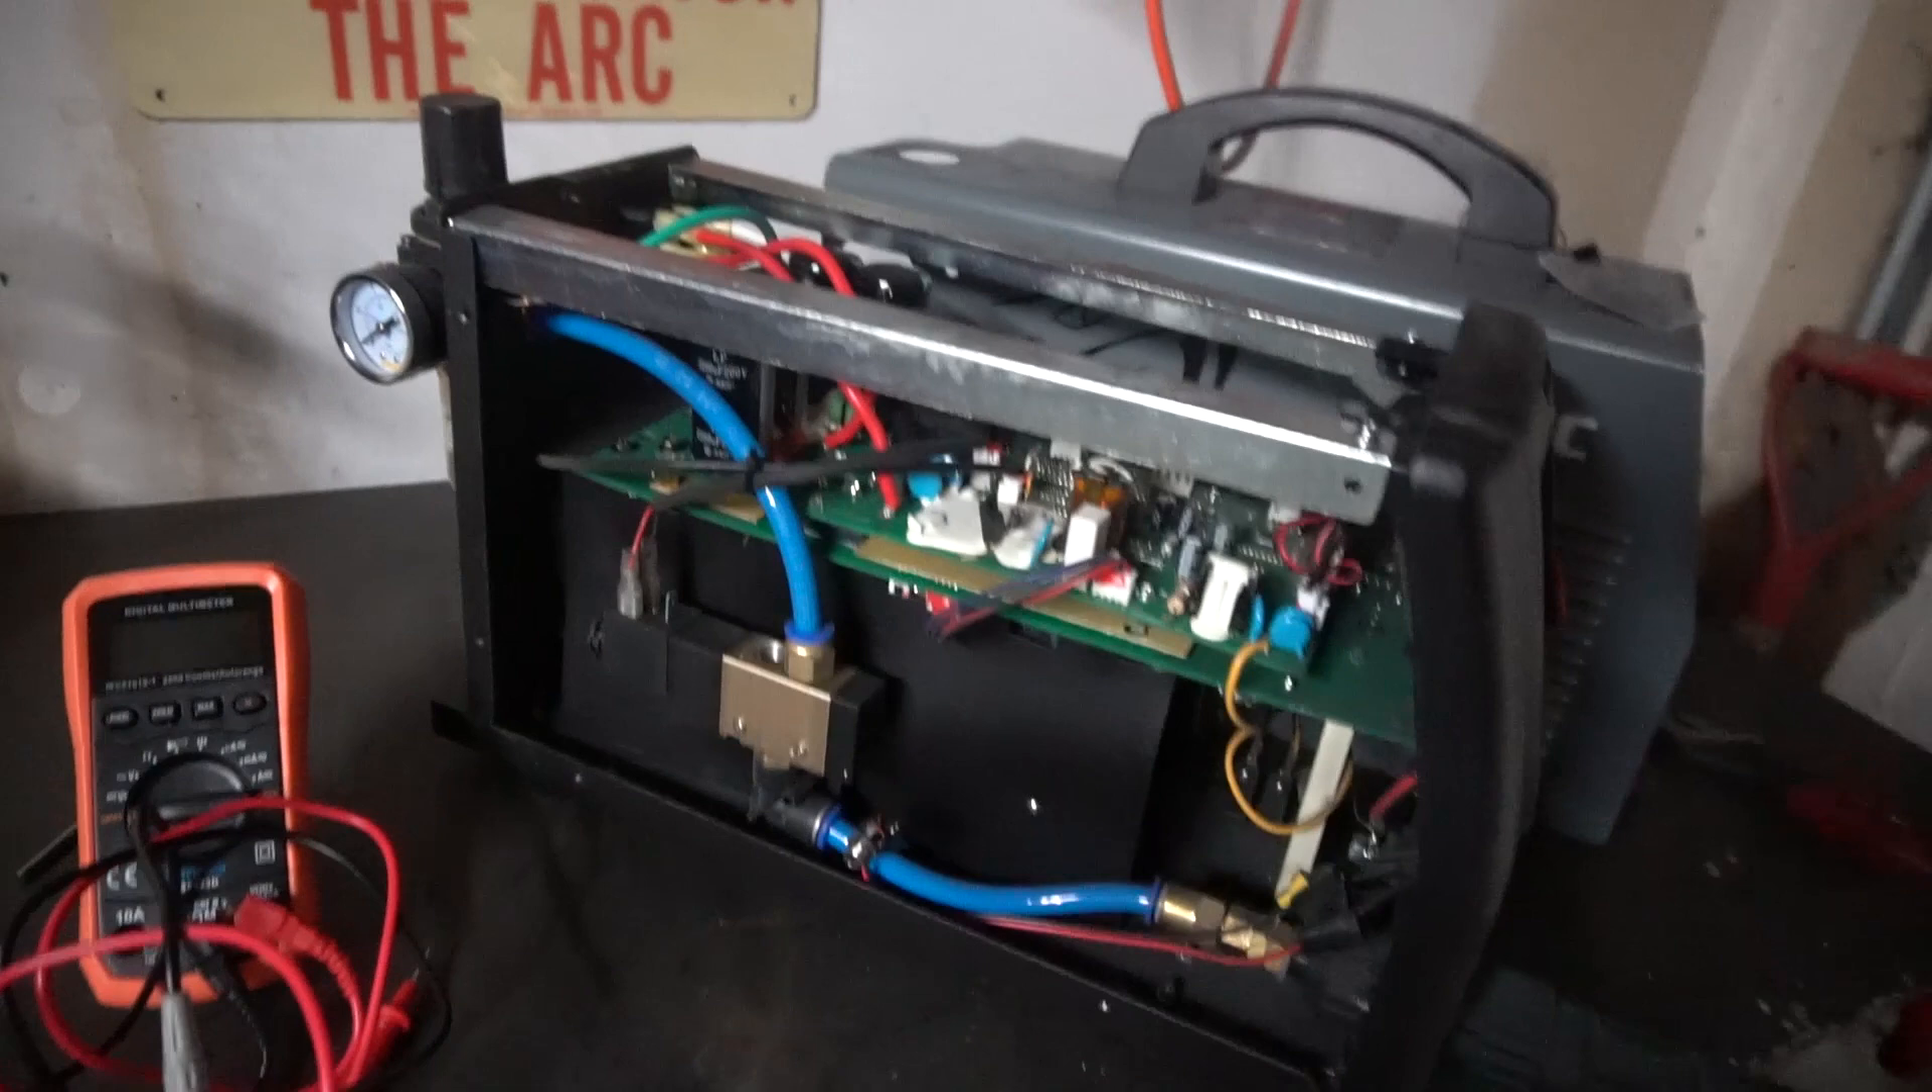Alright so the sheet metal is off.